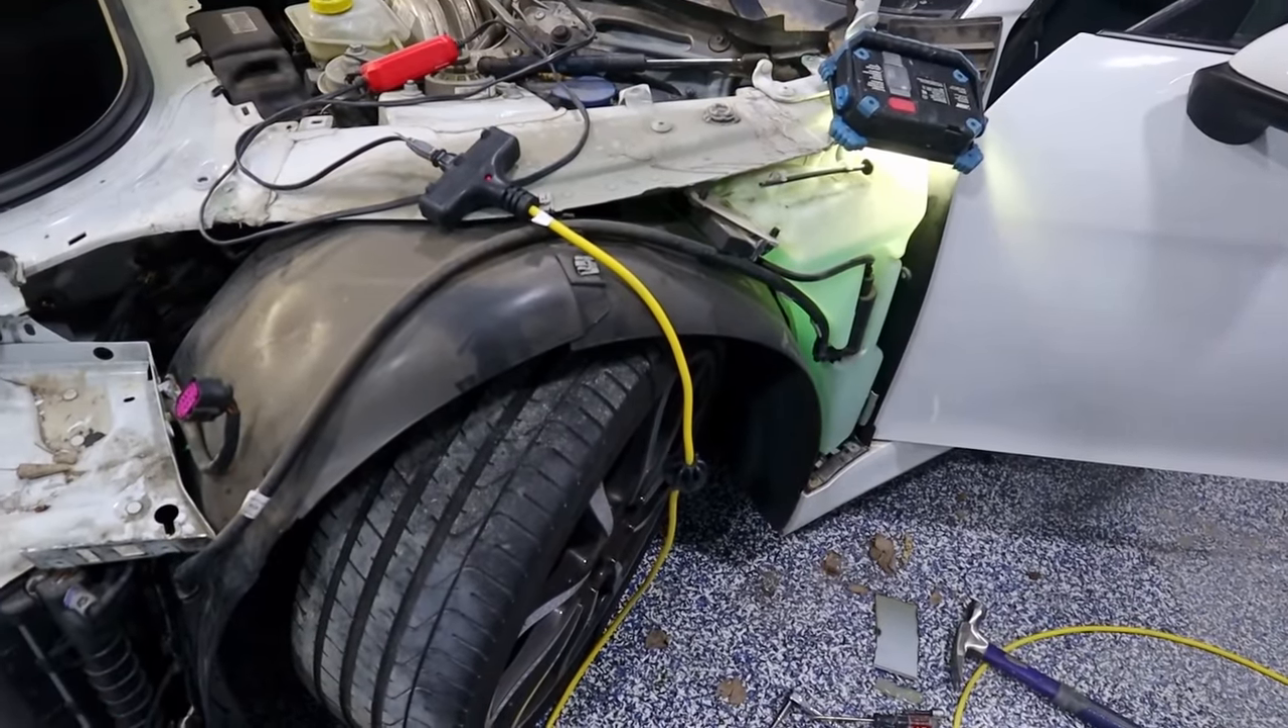Alright, I finally got the driver fender off here.